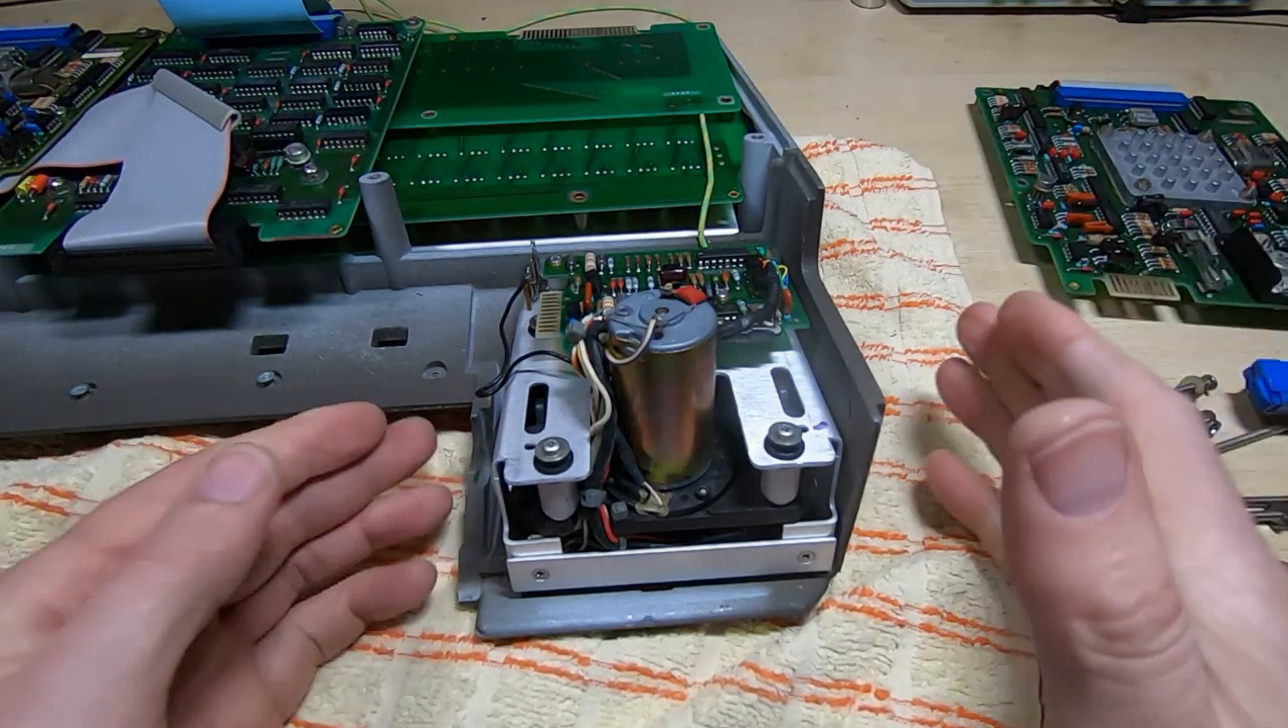That's the tape drive mechanism refitted.